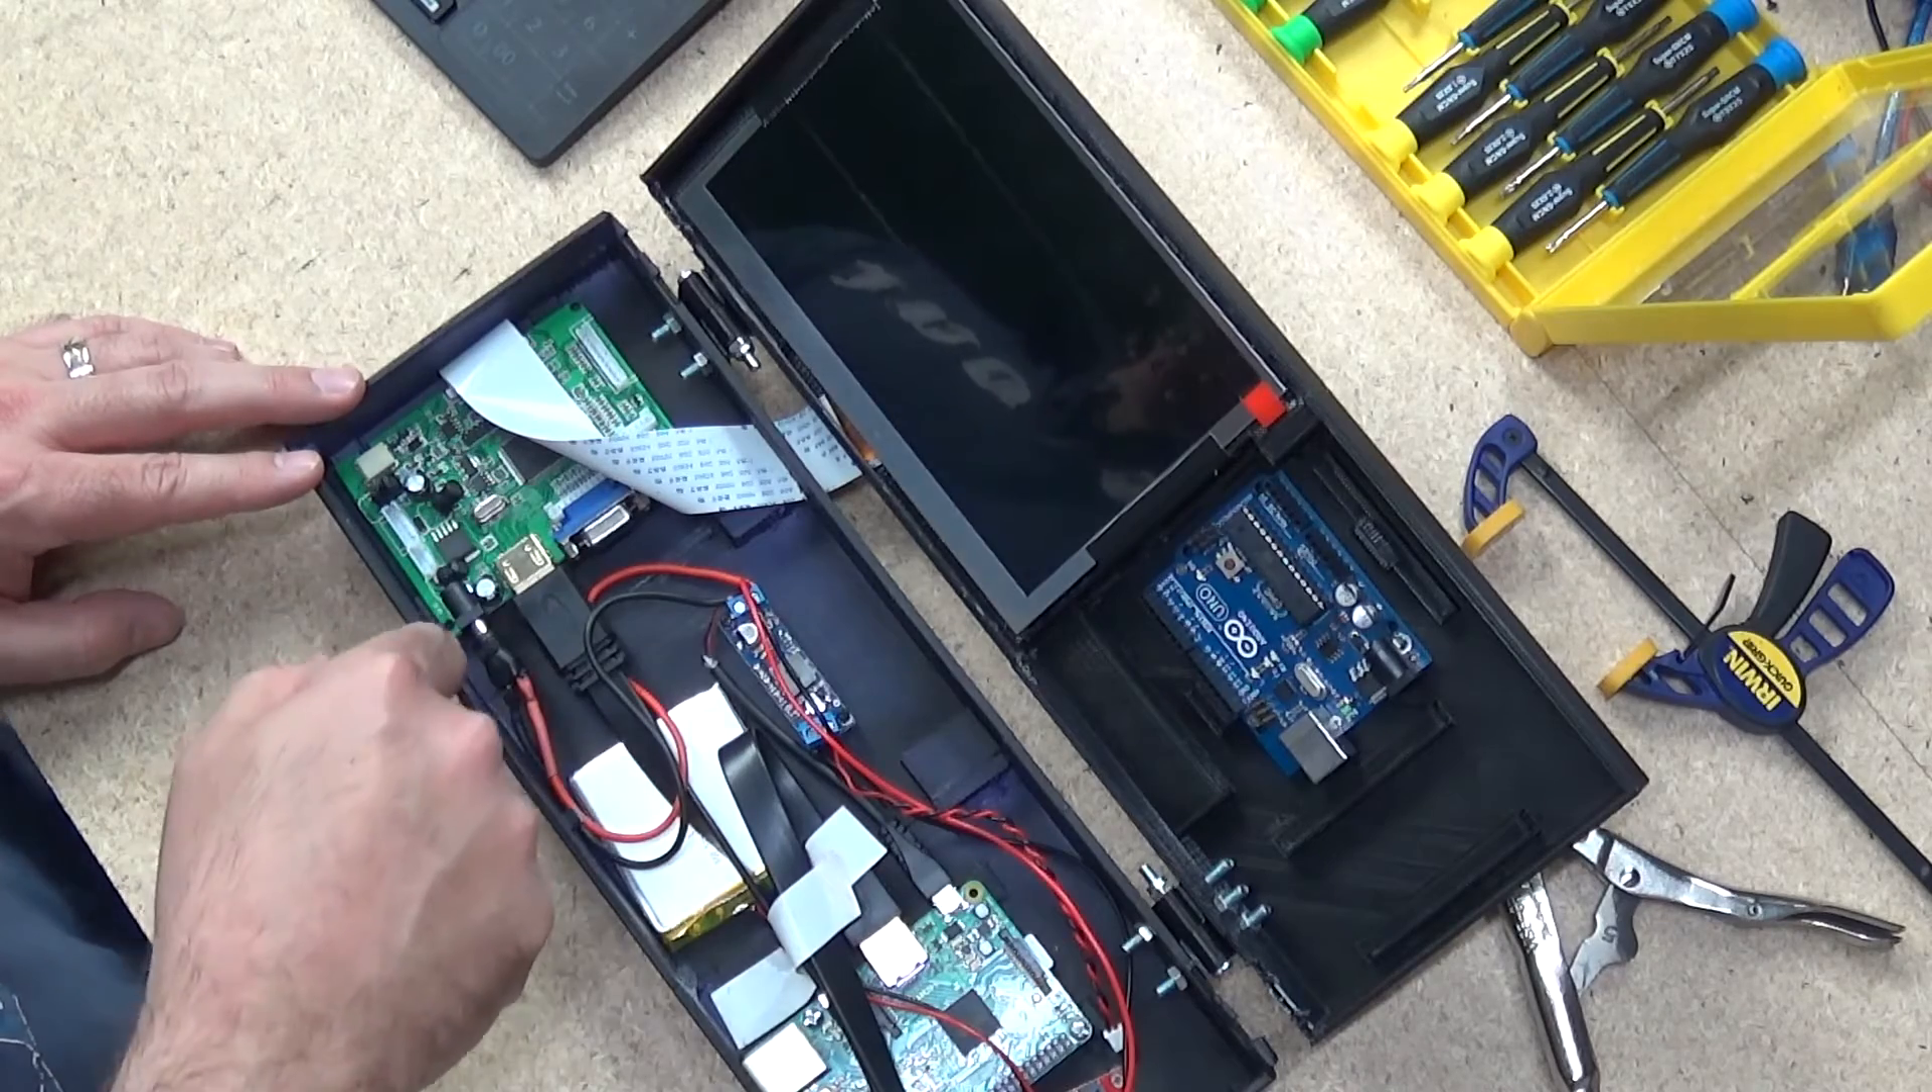I've ended up putting the driver board in the bottom part of the case.